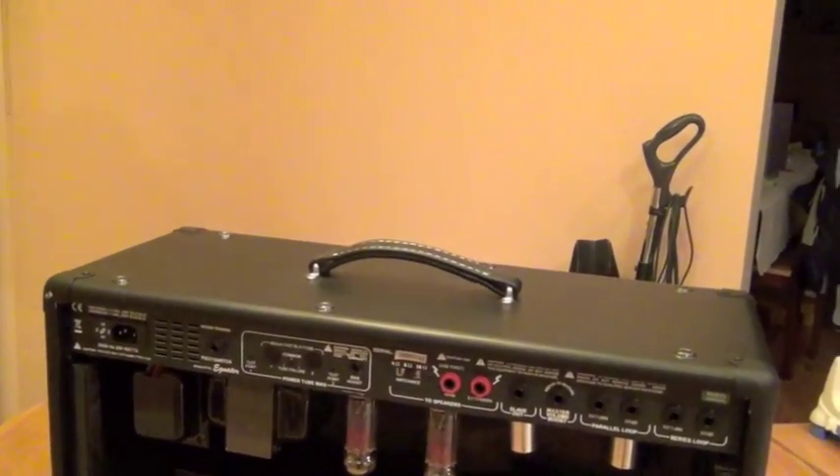The only thing i've done so far is removing that back plate uh so that you can access everything and we're going to get started by removing these screws on top.